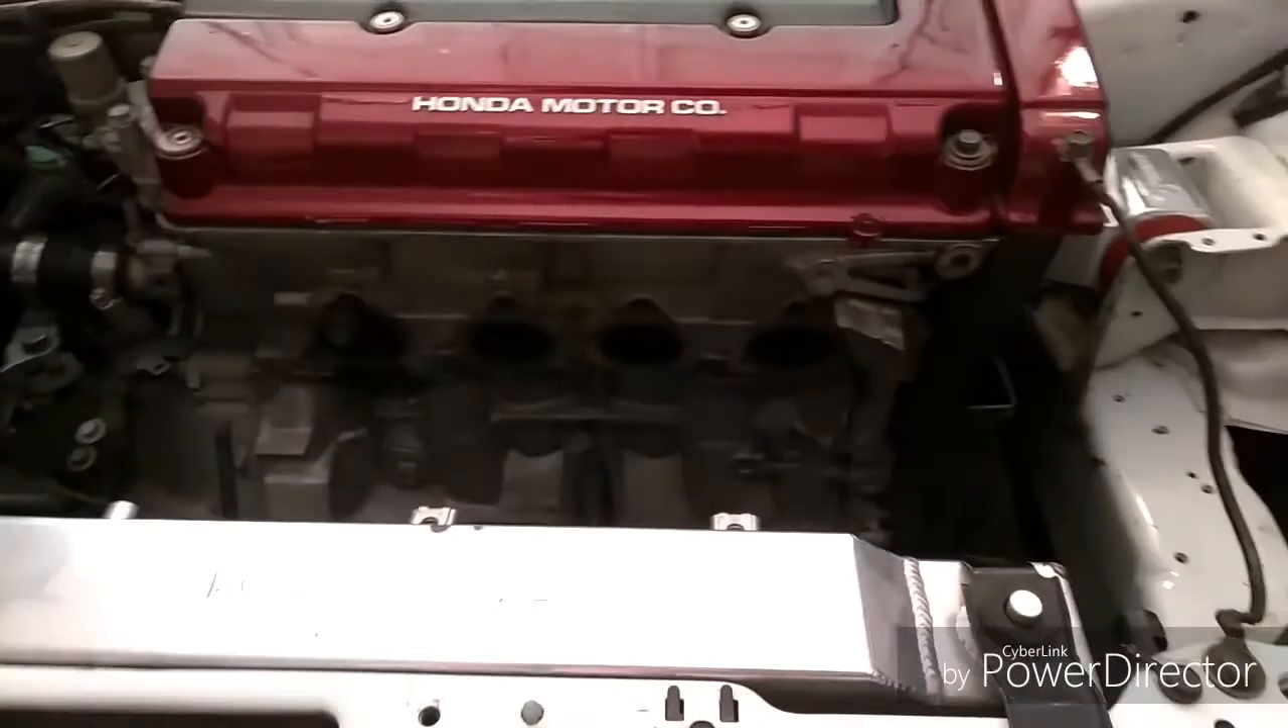As you can see we have the exhaust manifold off.